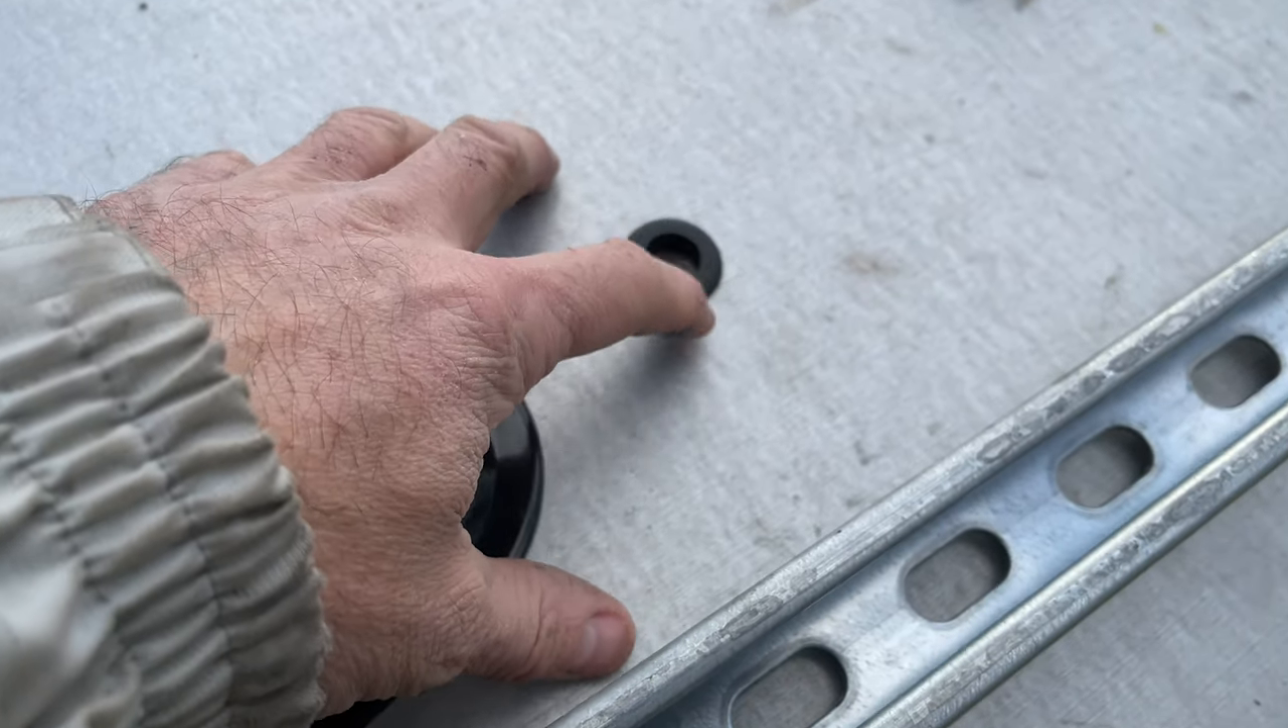I step drilled out the metal and installed one of these rubber grommets here.